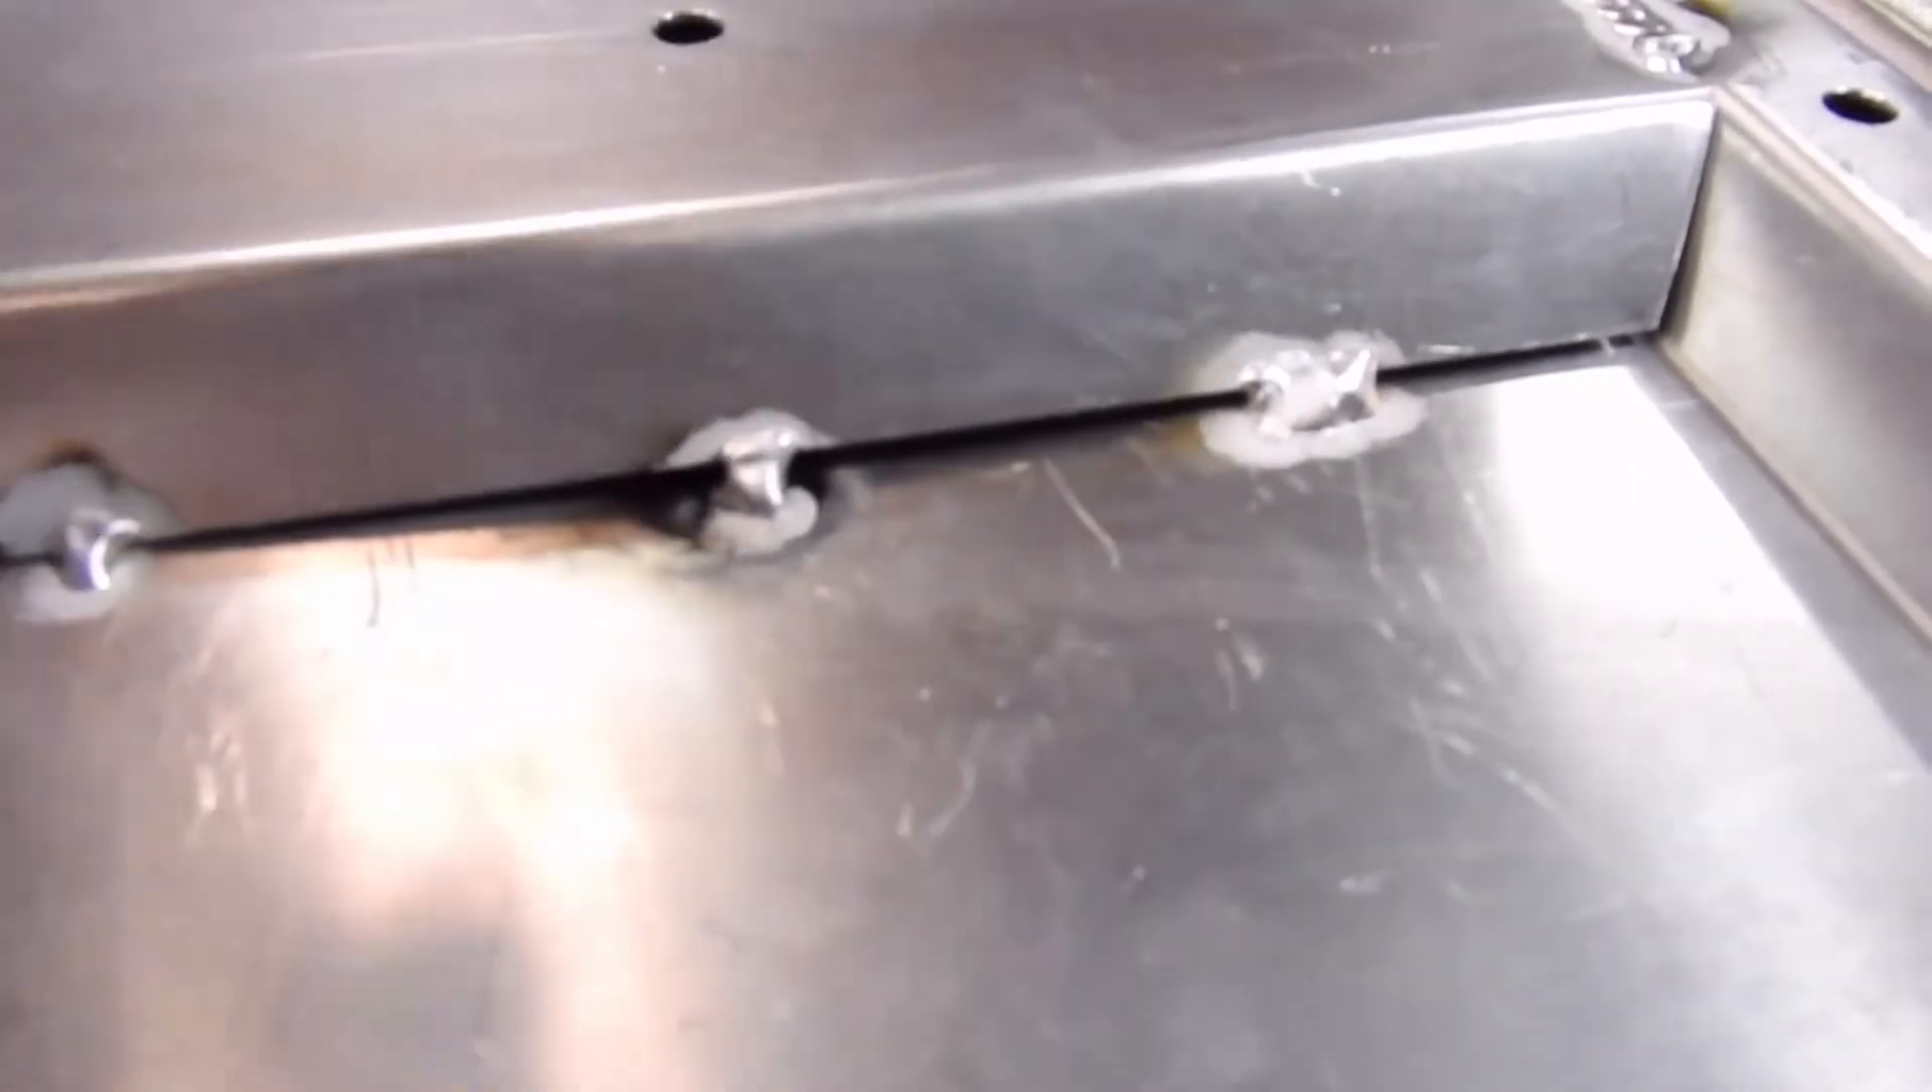This bottom piece of sheet metal has heated up, pushed away from the gap.